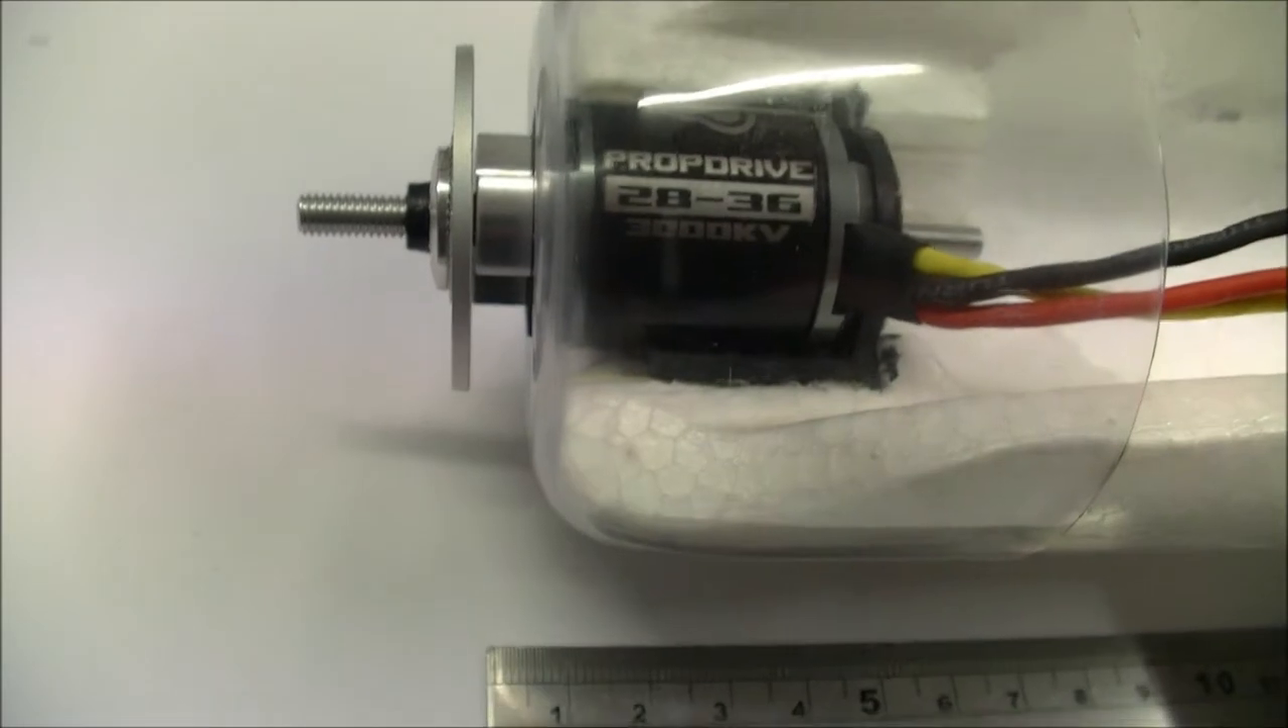I've just placed the engine engine mount in position with the nacelle on.